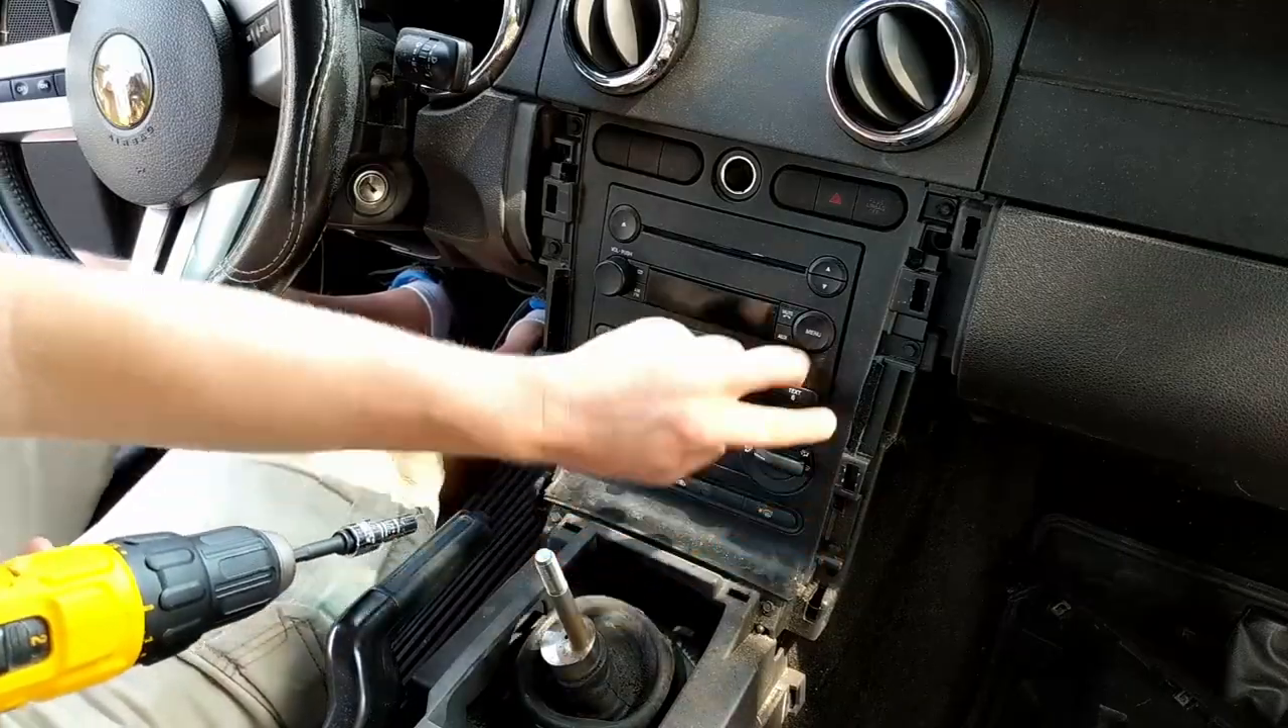I ended up unscrewing the shifter knob and removing all that to make it easier.